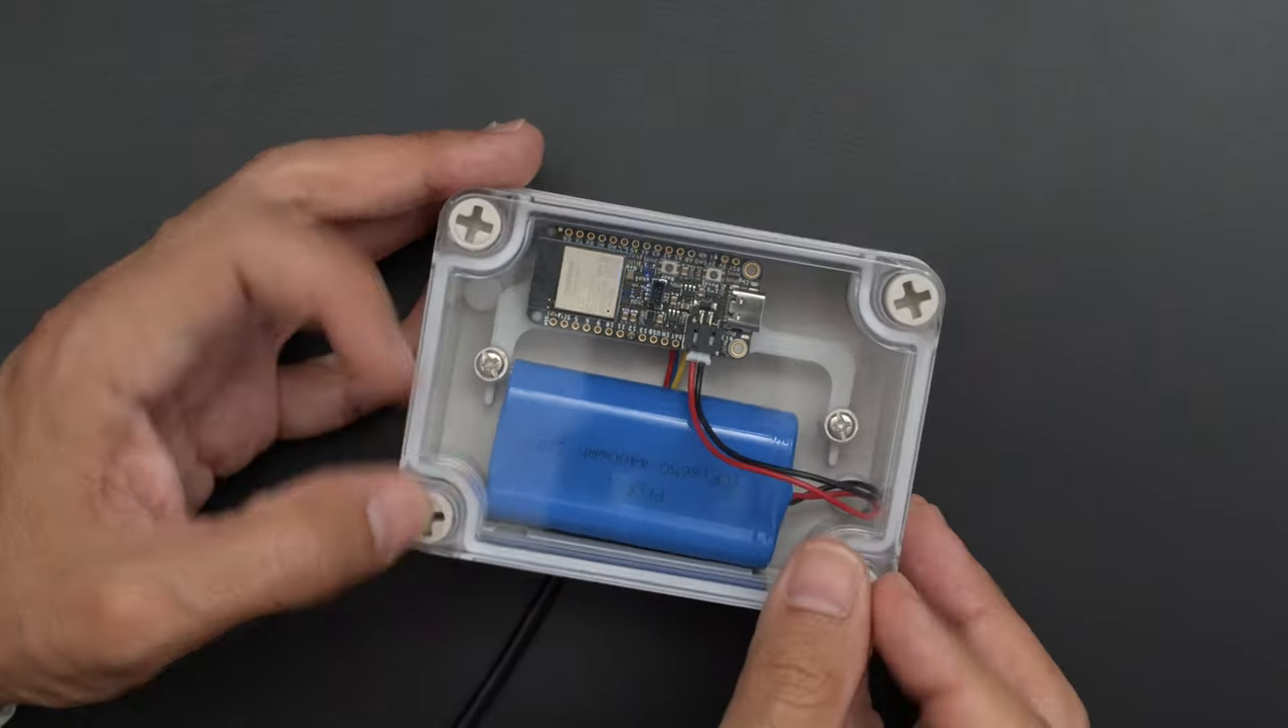This 4400 mAh LiPo battery fits nicely in the enclosure and plugs directly into the Feather's battery port.